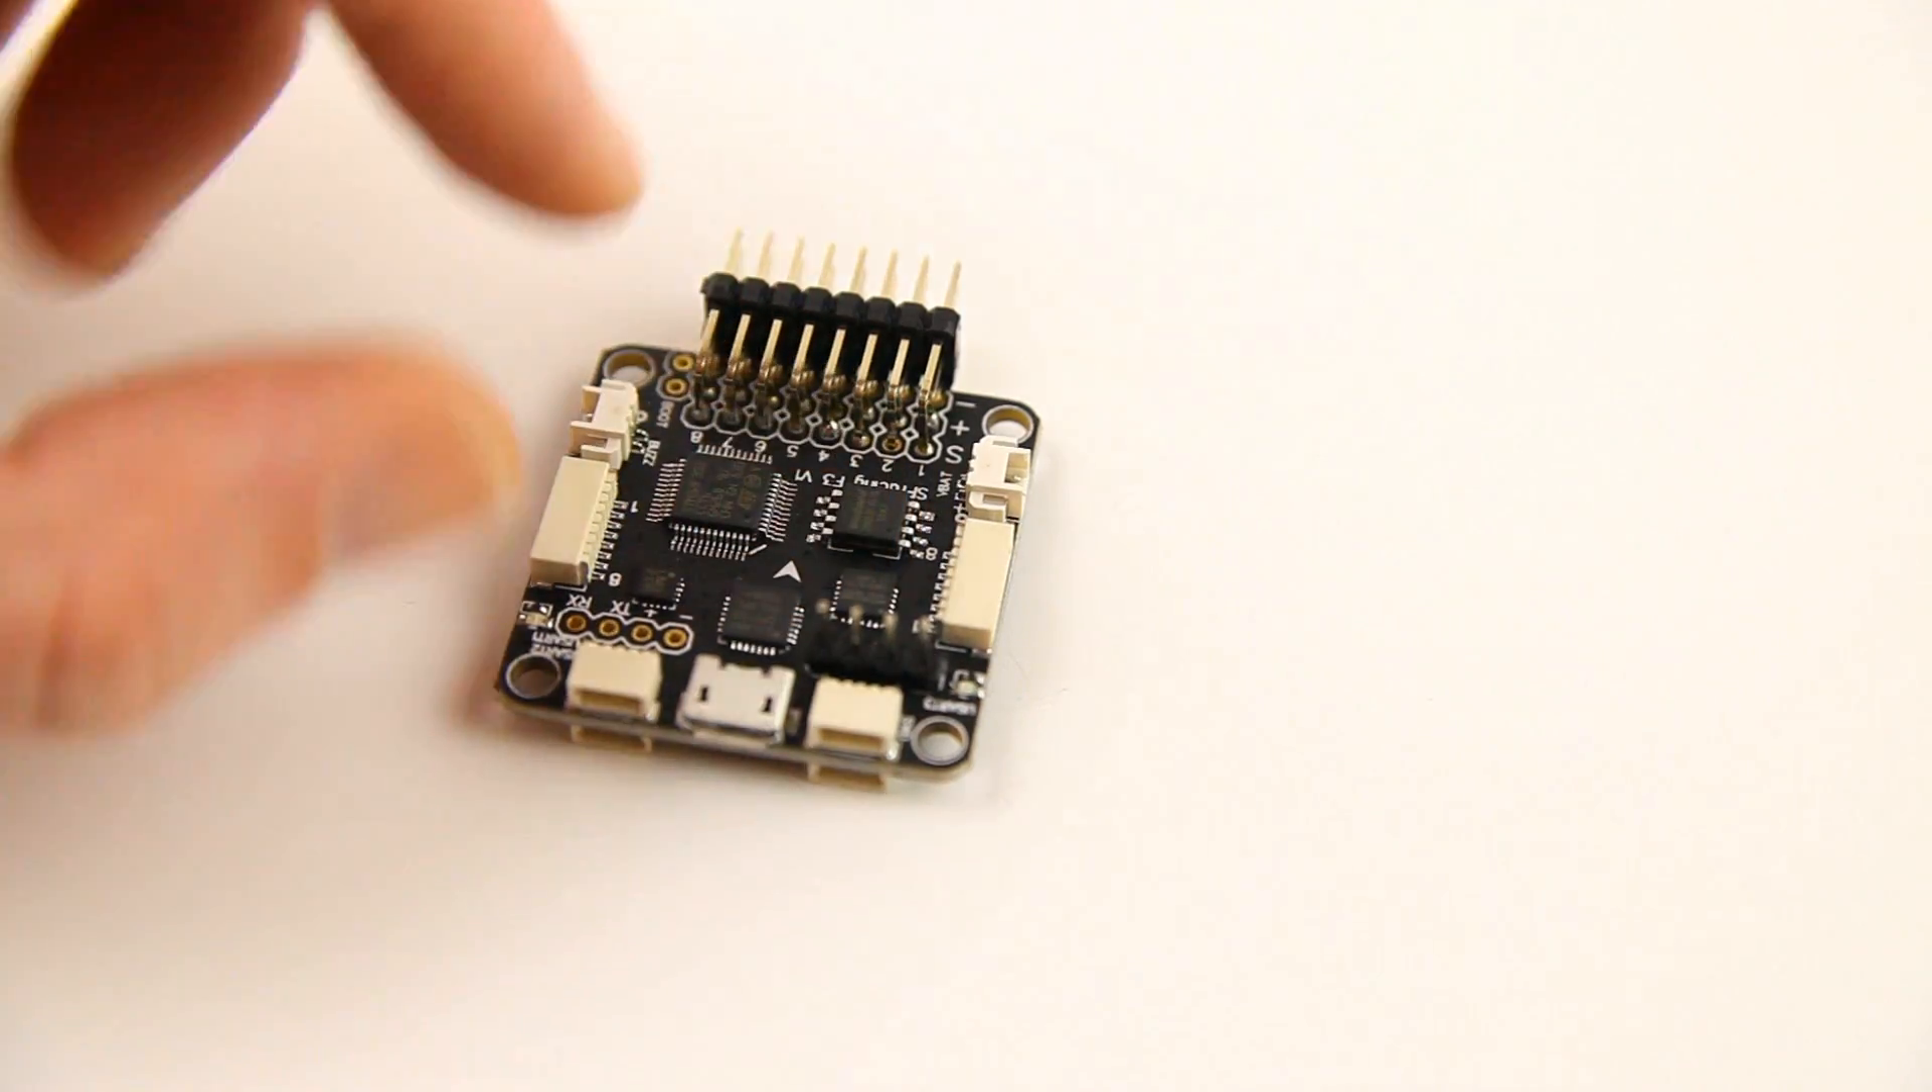I've just soldered on the connectors I'm going to be using ESC outputs and other outputs at the front With an angled connector as you can hopefully see.